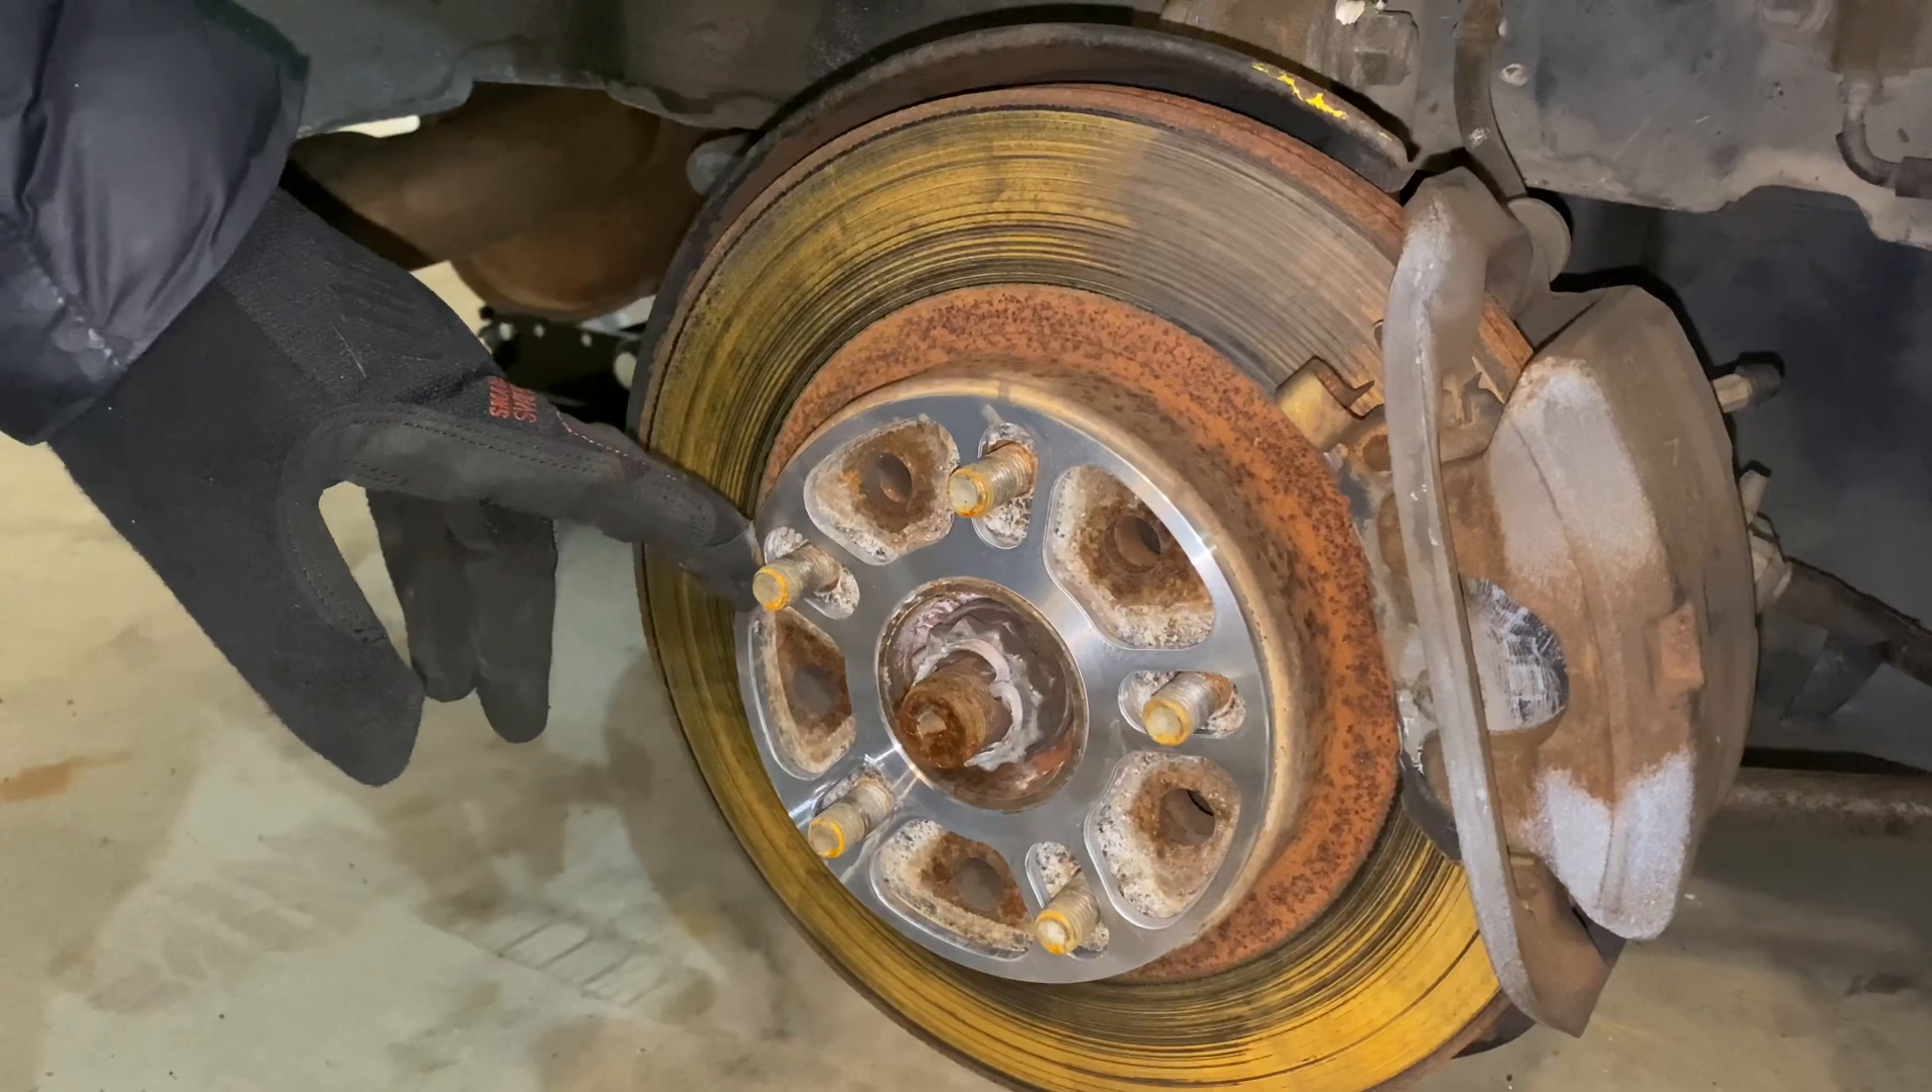So as you can see these small oval holes just fit right around the studs there and then the wheel just slides right back on over the top of it.